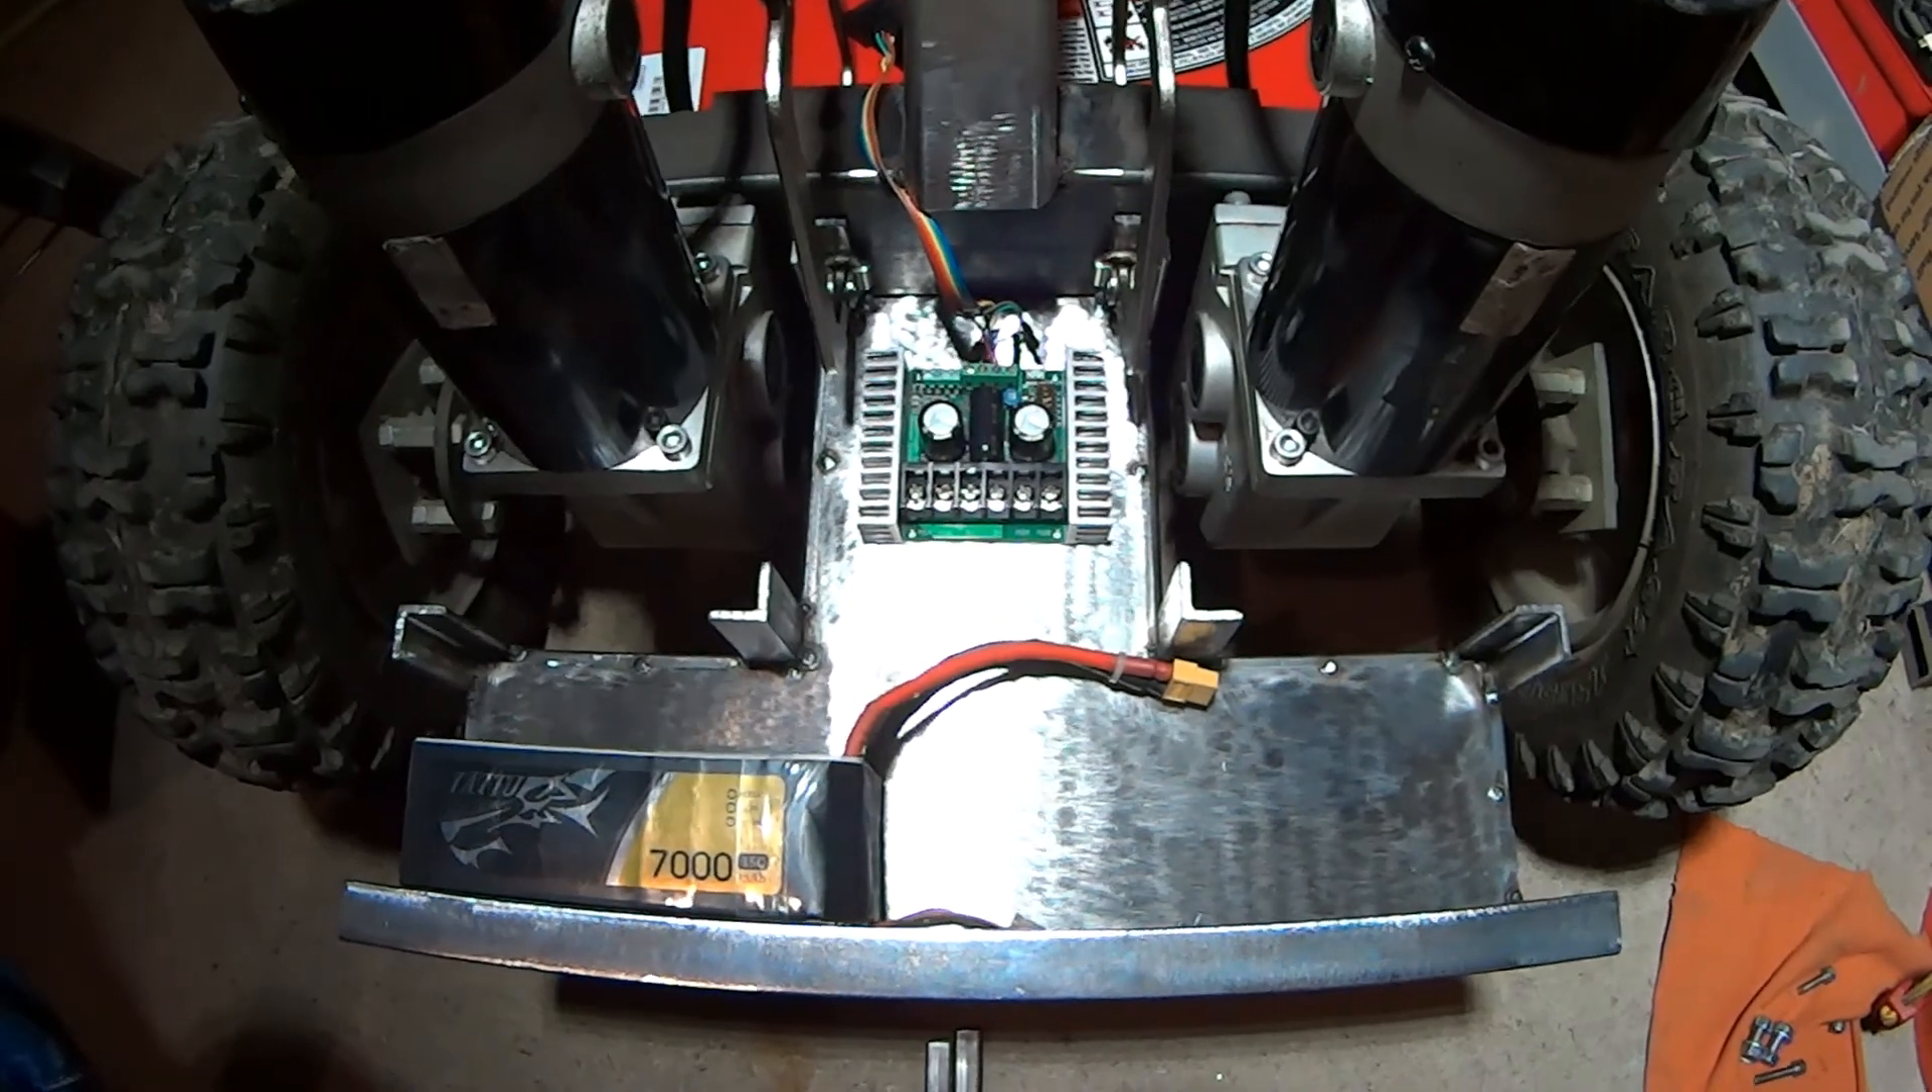All right so this is what it kind of looks like at this point we've got a frame mocked up.